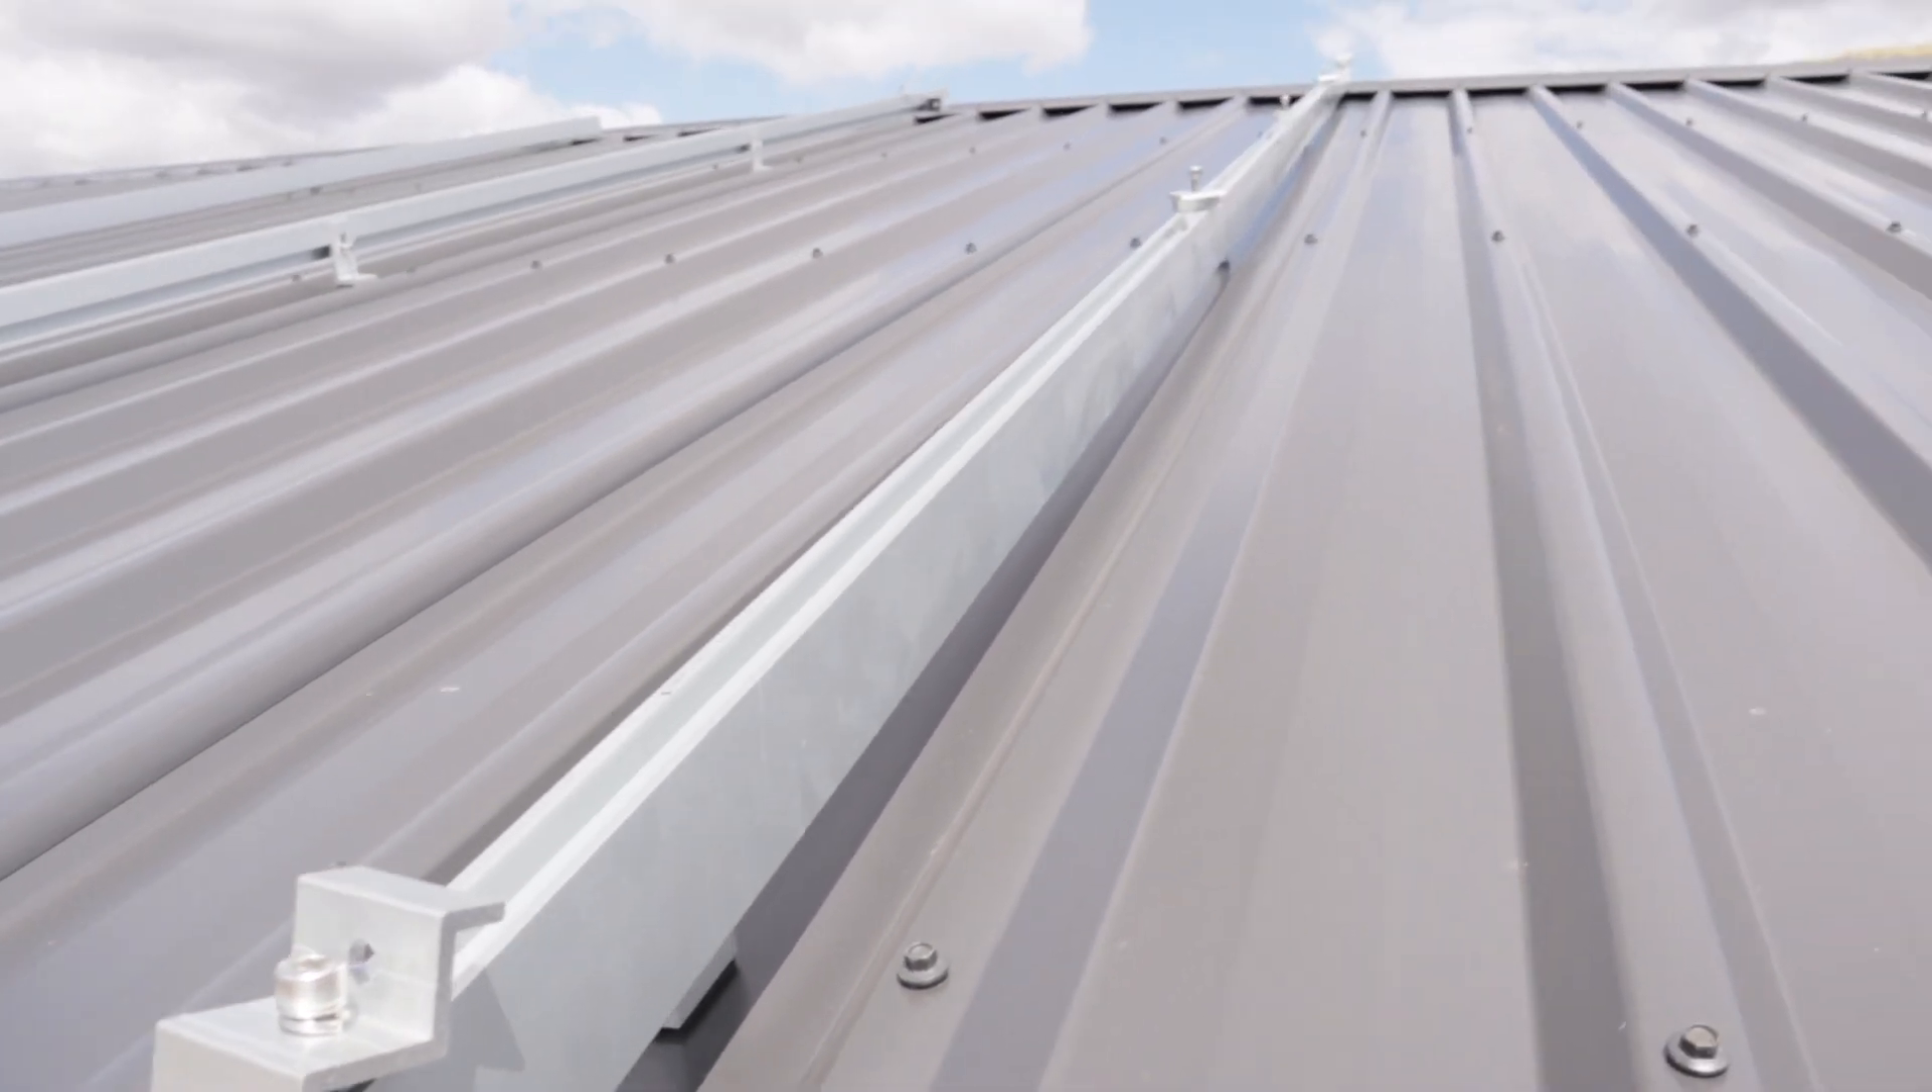As you can see my pre -placed little brackets here are all on.